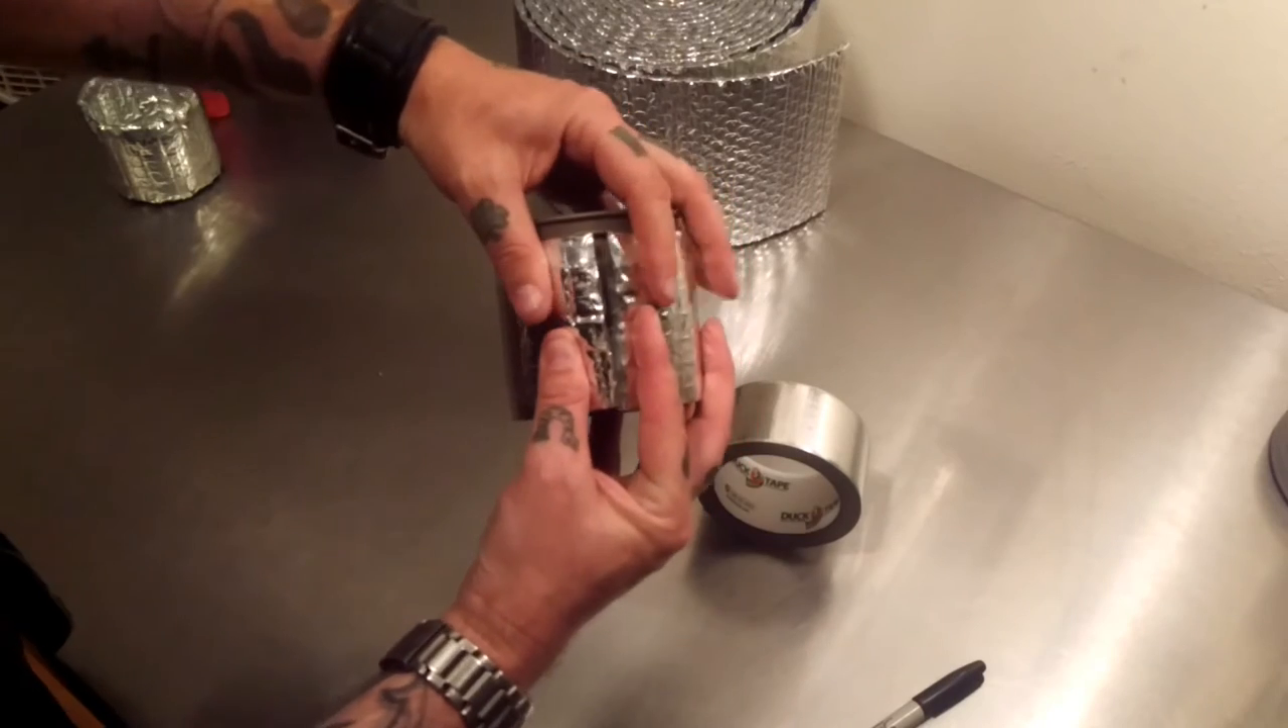You see there's that little gap right there.